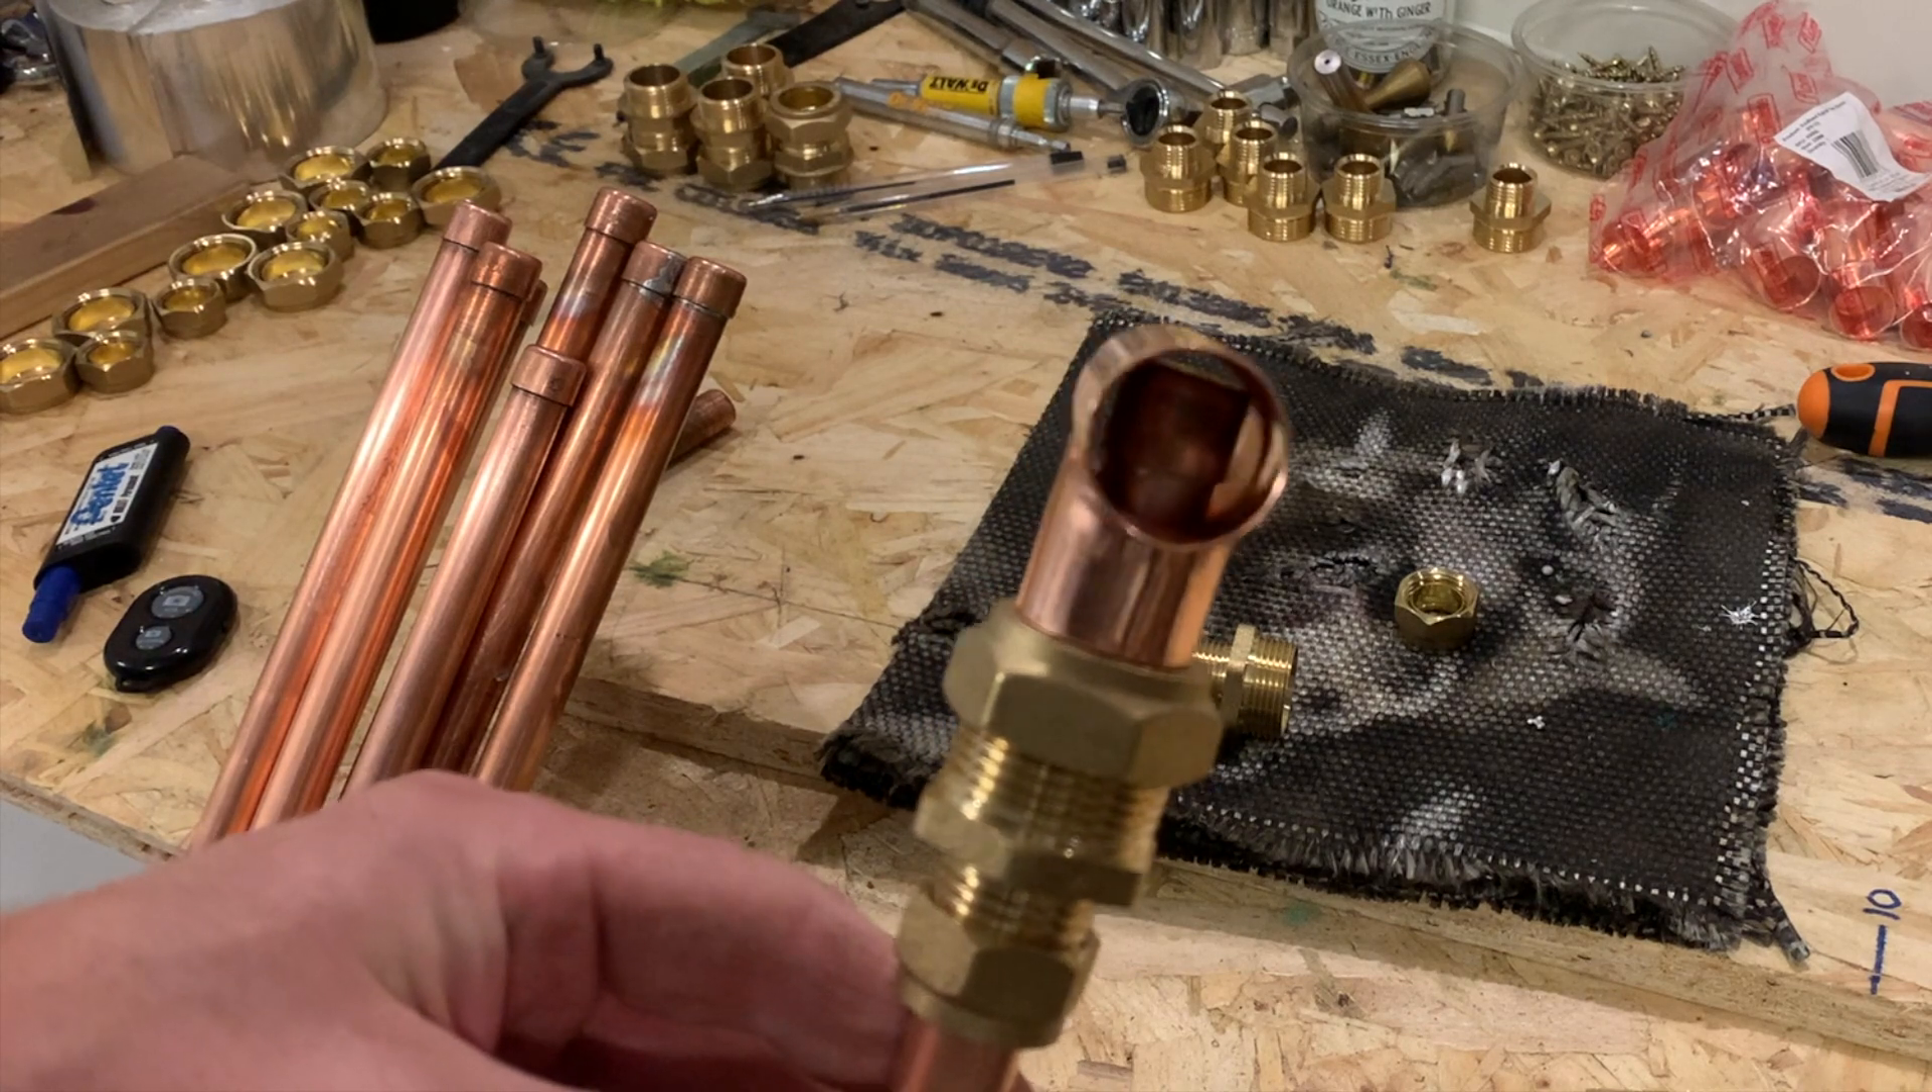That's the top of the heat pipe inside the coupler. All put together, much simpler, much better.